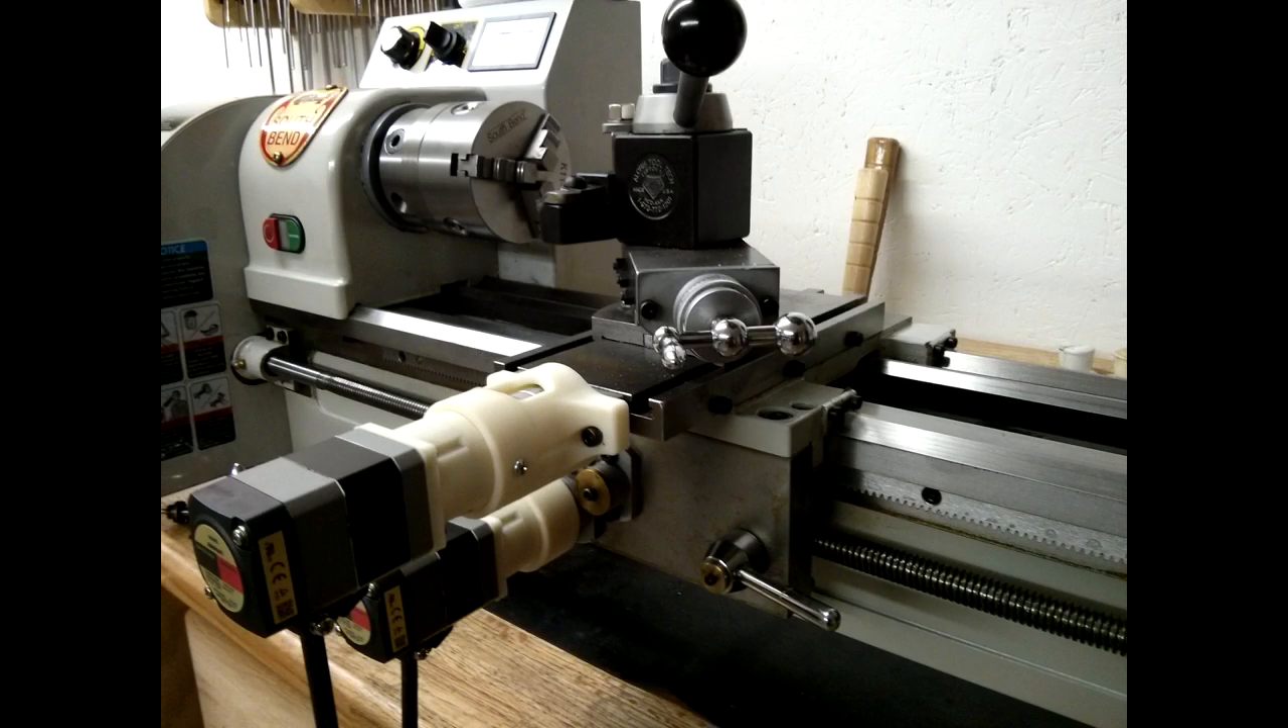And finally the carriage motor is installed.